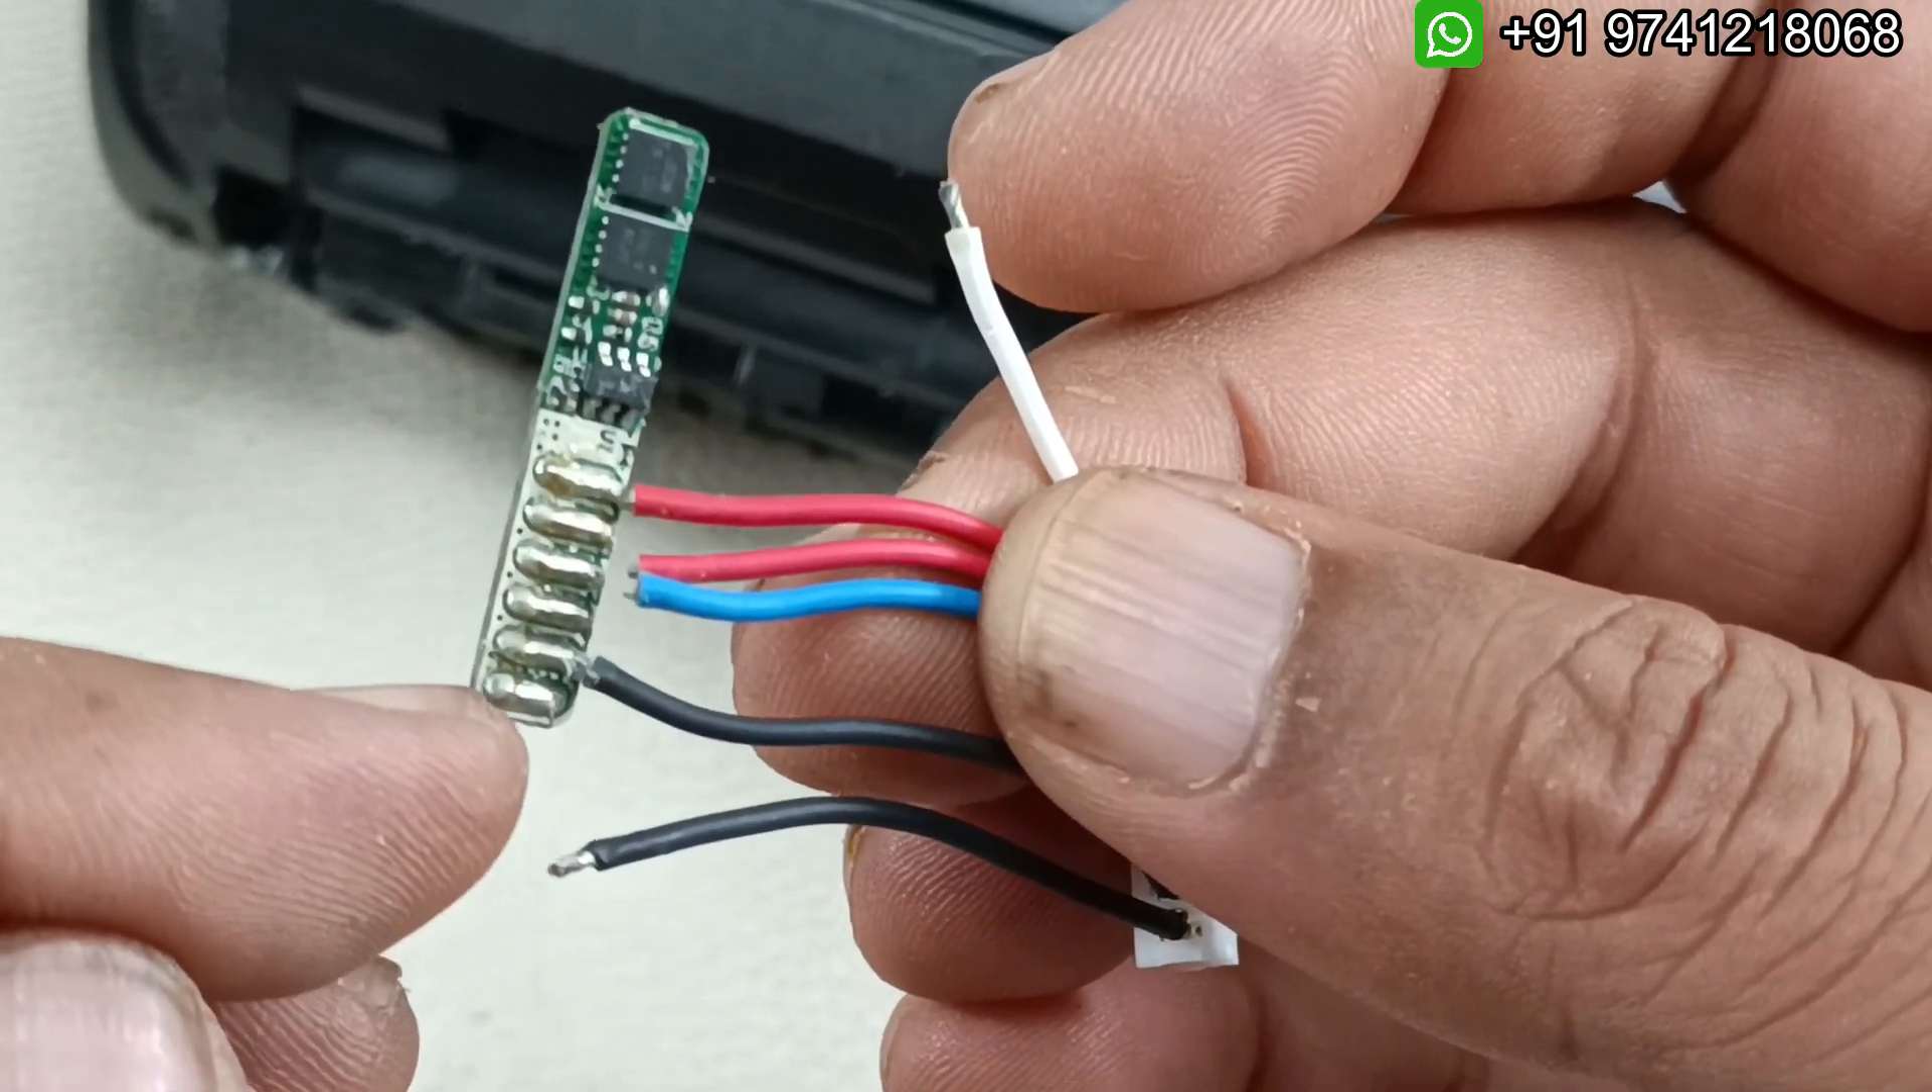So i am going to solder this black with black and this all these four wires has been broken actually so i have to solder all this.